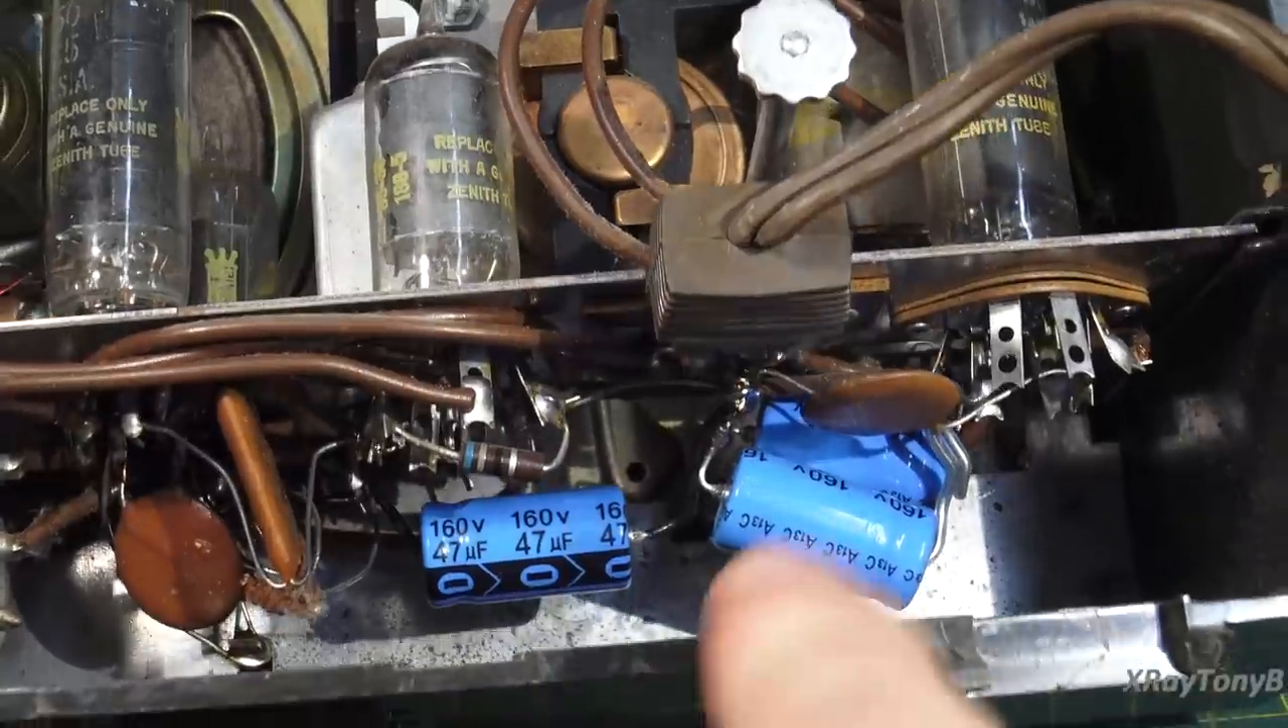As you can see, we have the radio put back together. Got a couple of capacitors put in there.